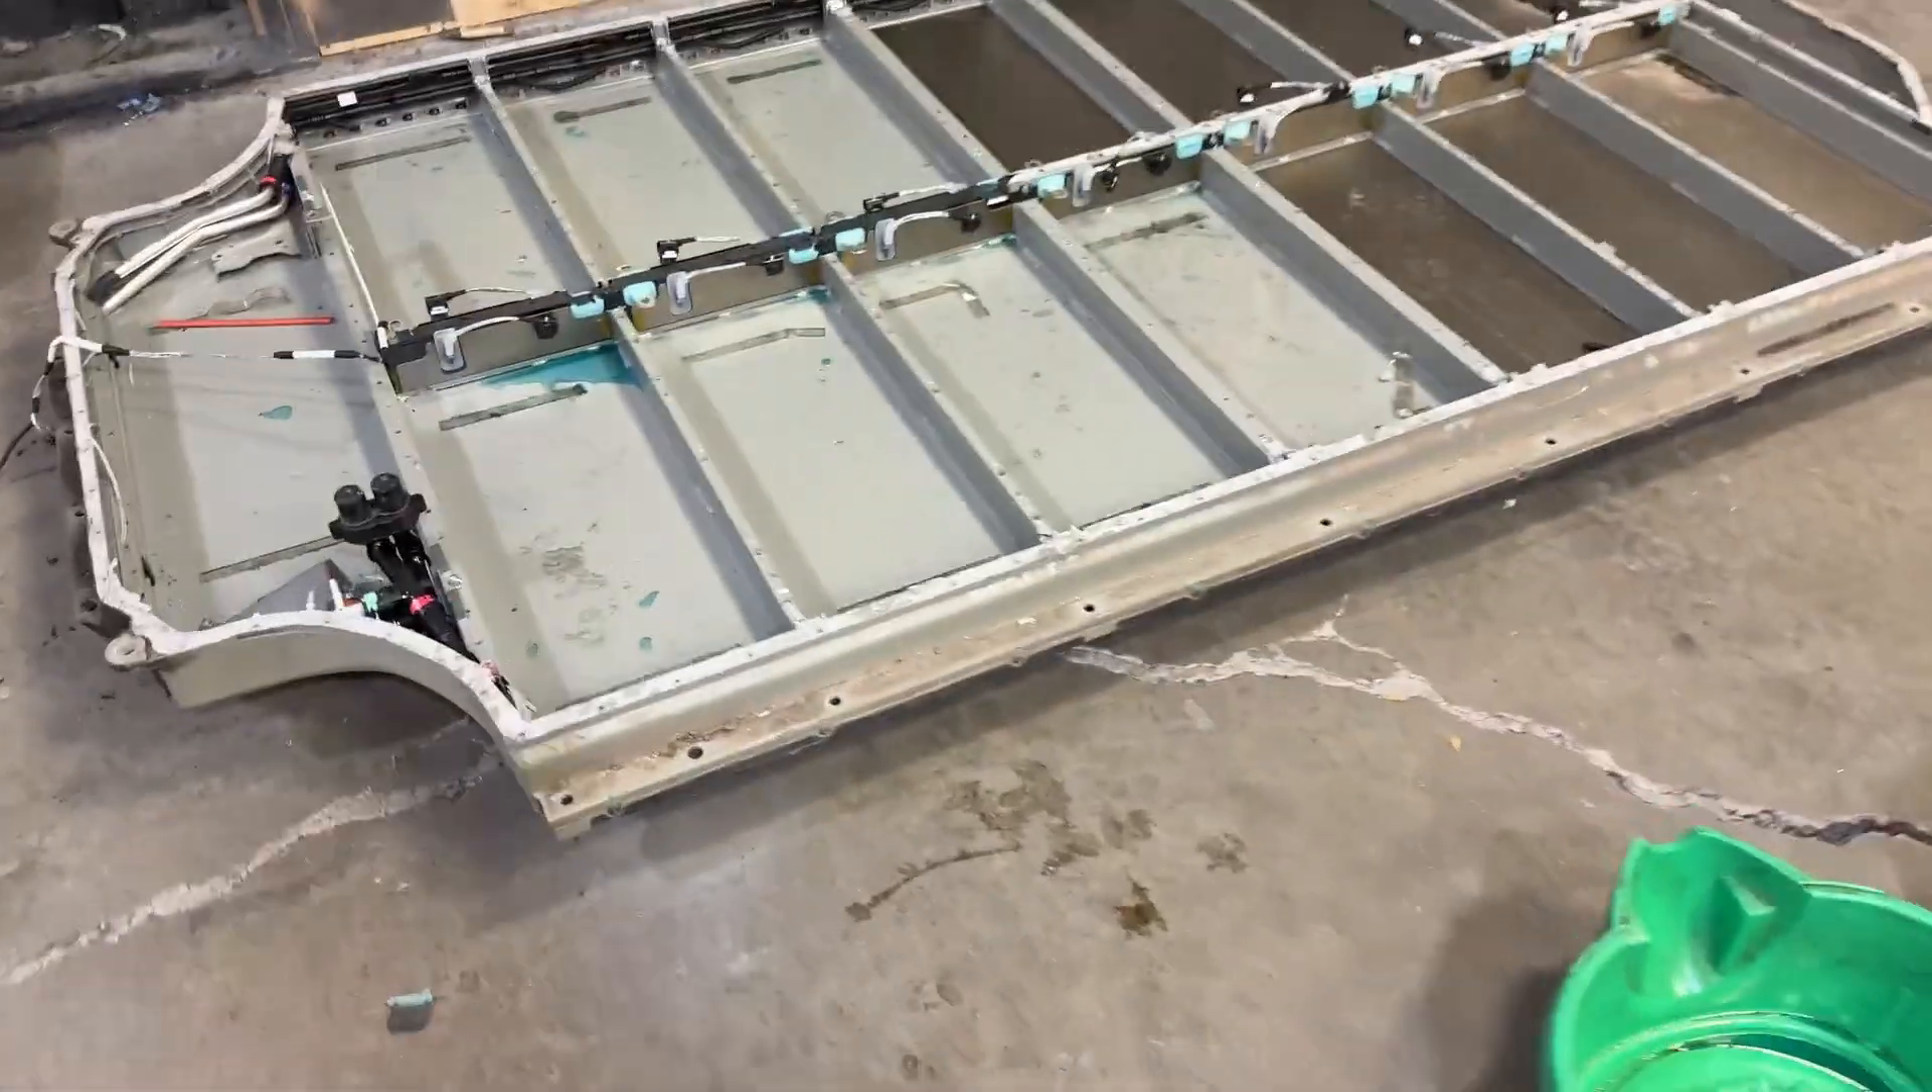So let's take a look at what's left of the battery. You can see it's completely gutted.